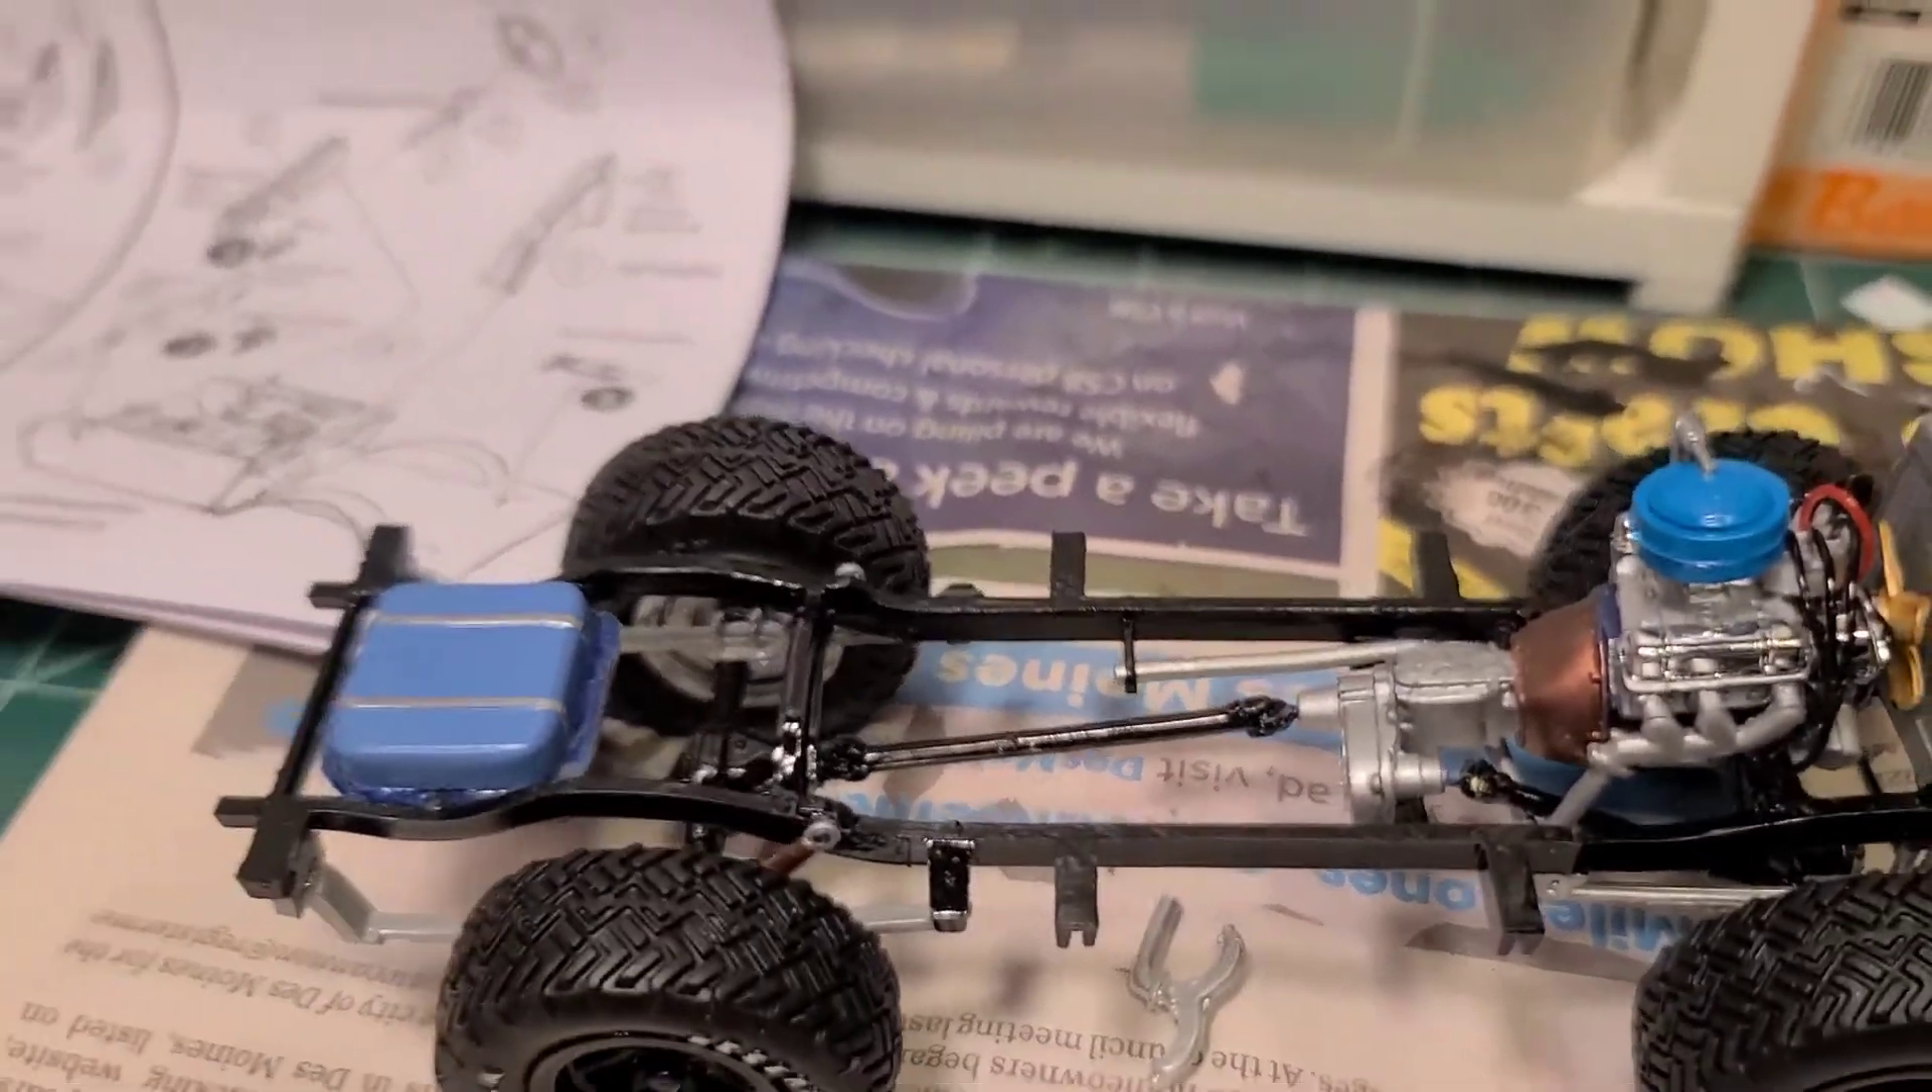I'm kind of happy with the way the the tires look uh now that they're attached to the chassis.